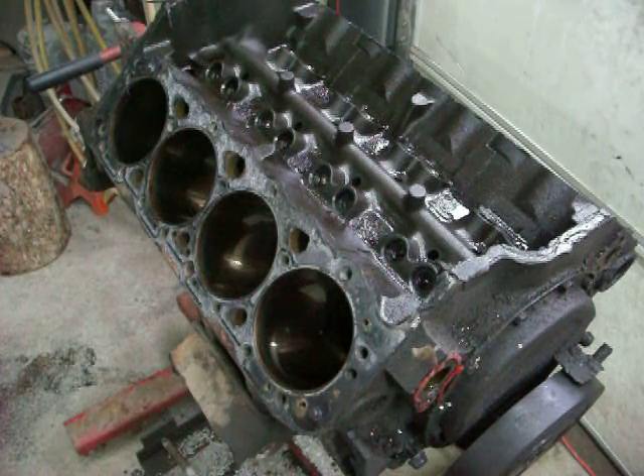So as you can see, I pretty much have this engine all torn apart.